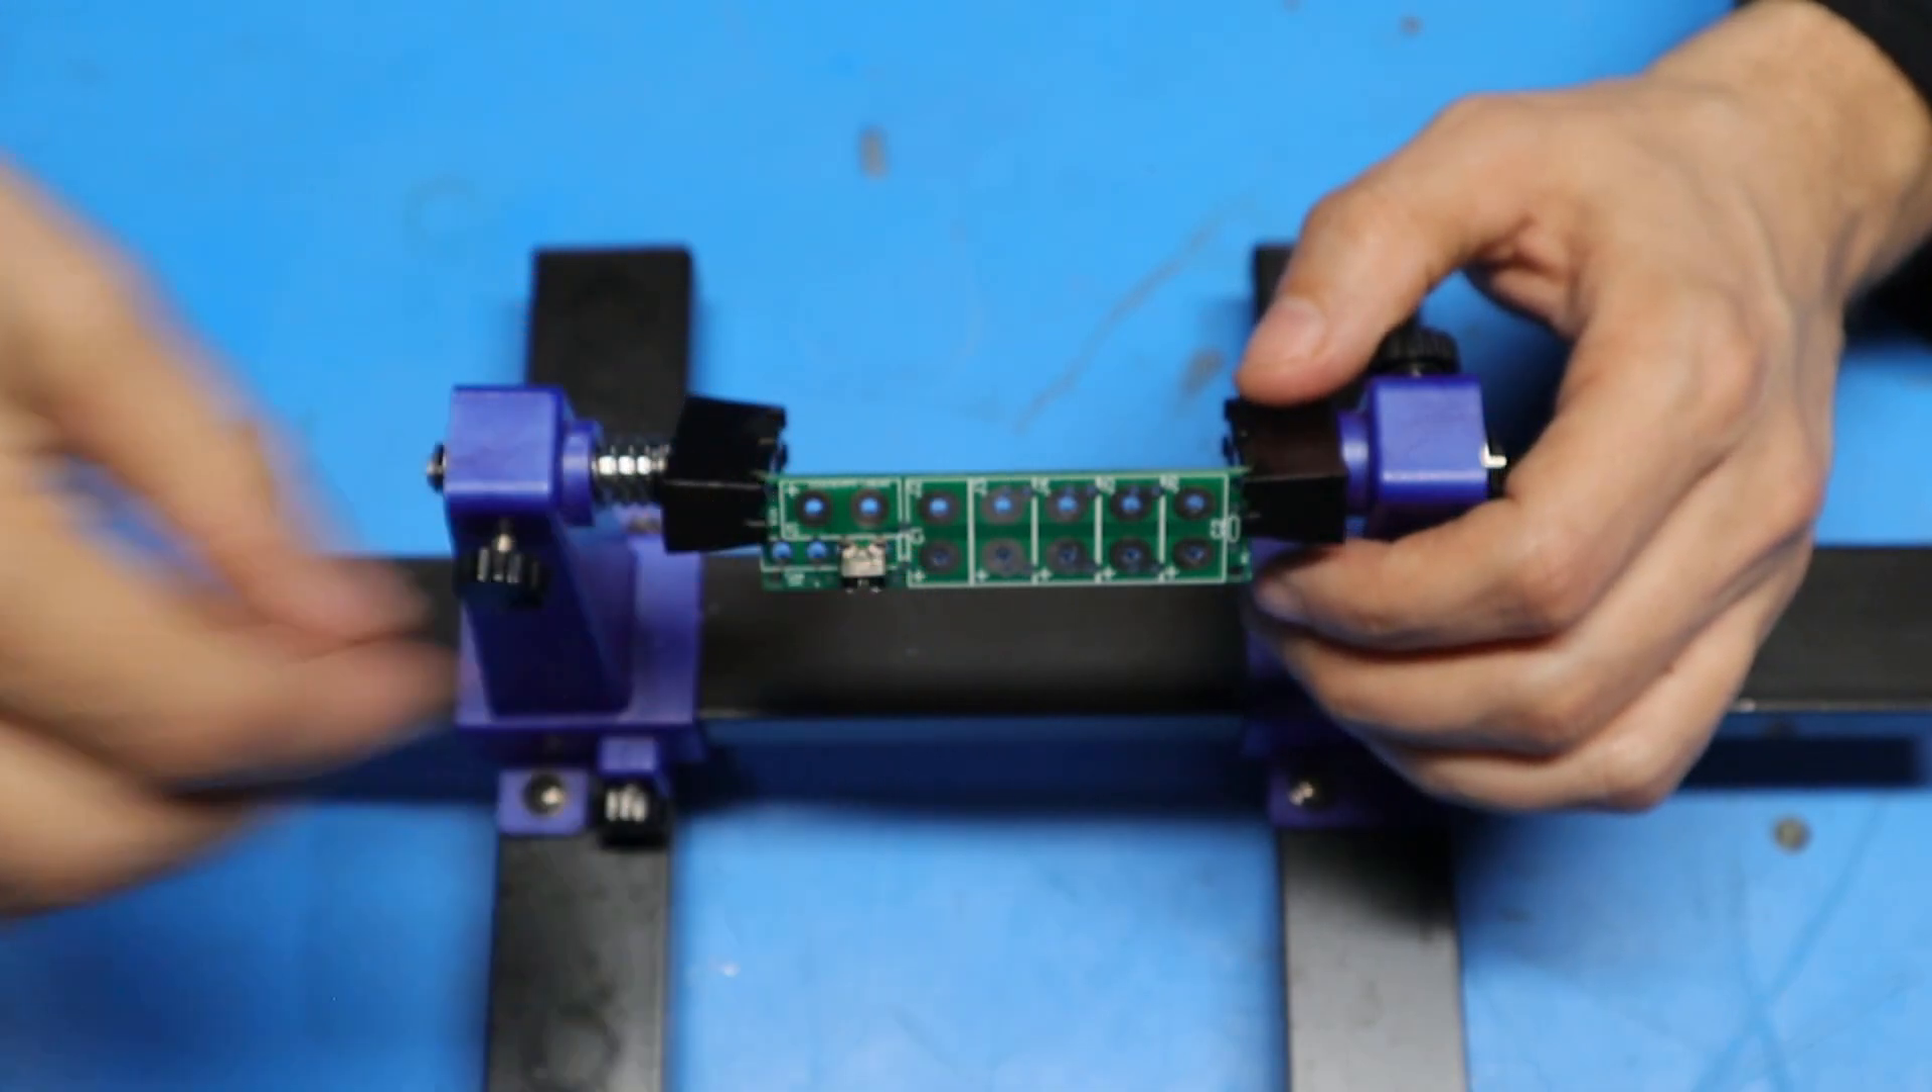As you can see I've got the printed circuit board mounted in my board holder.